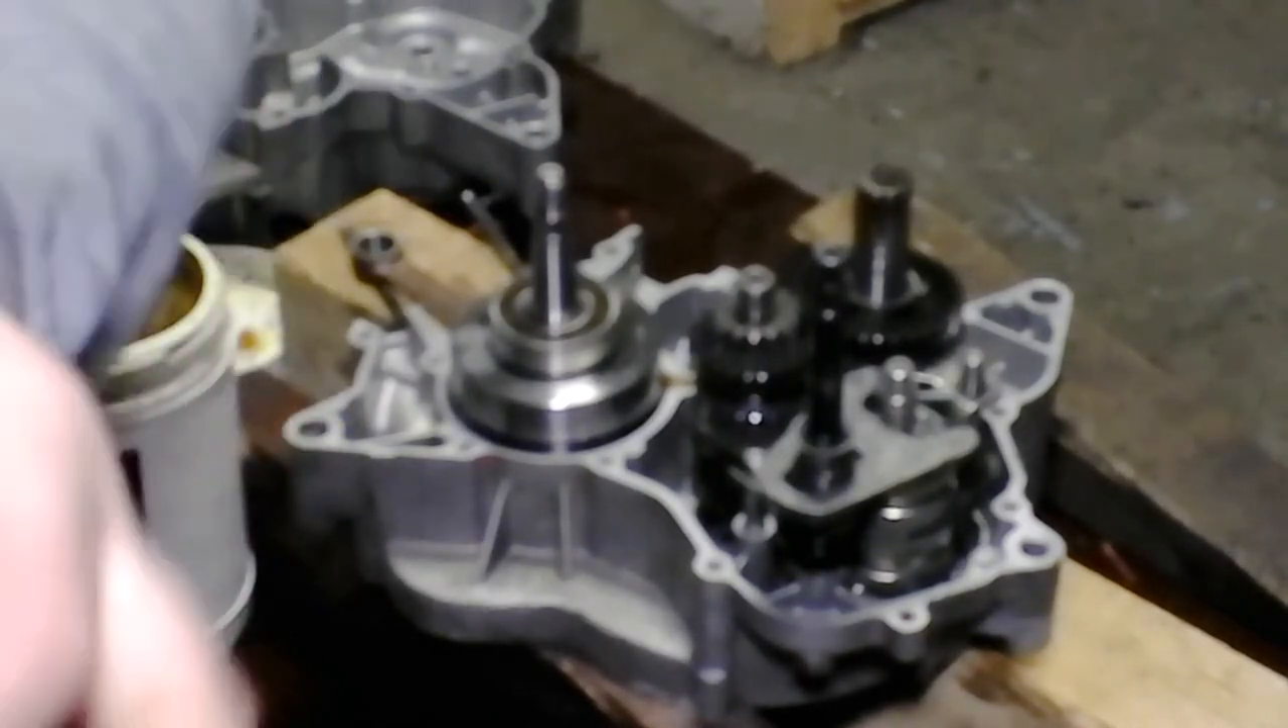Le carter n'est pas mis, les axes ne sont pas maintenus.